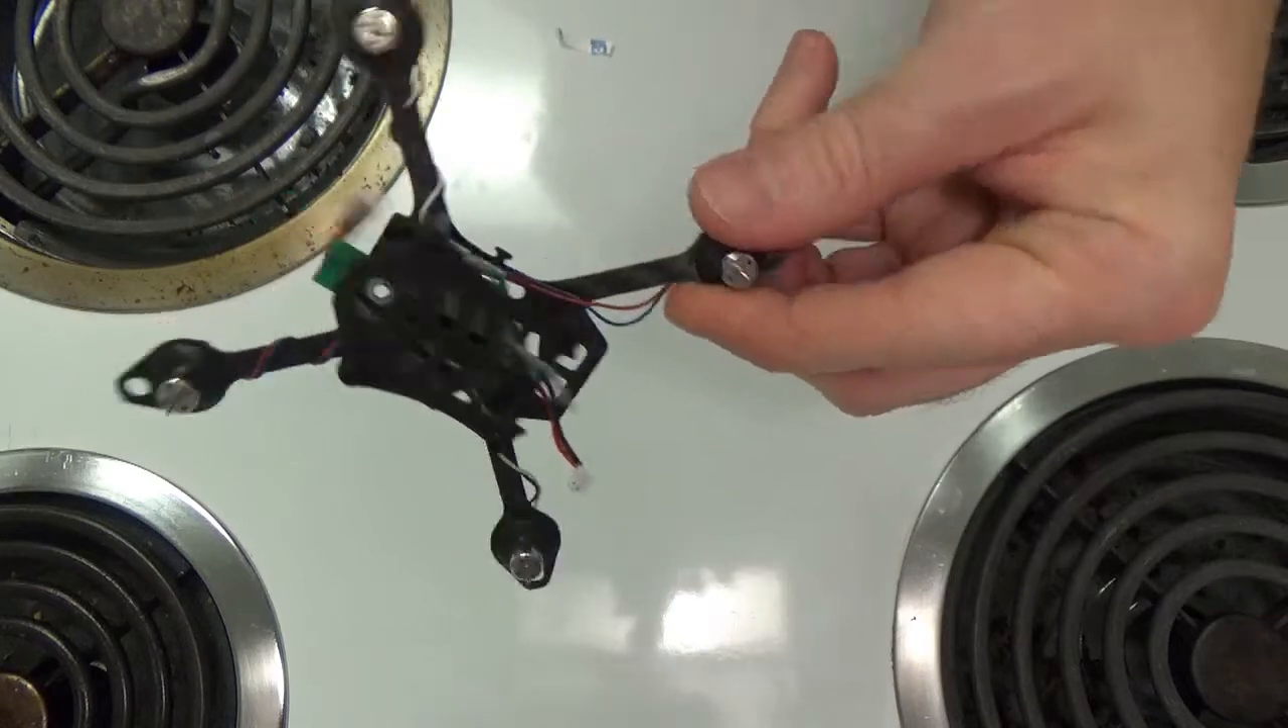All right so the flight controller motors are now attached.